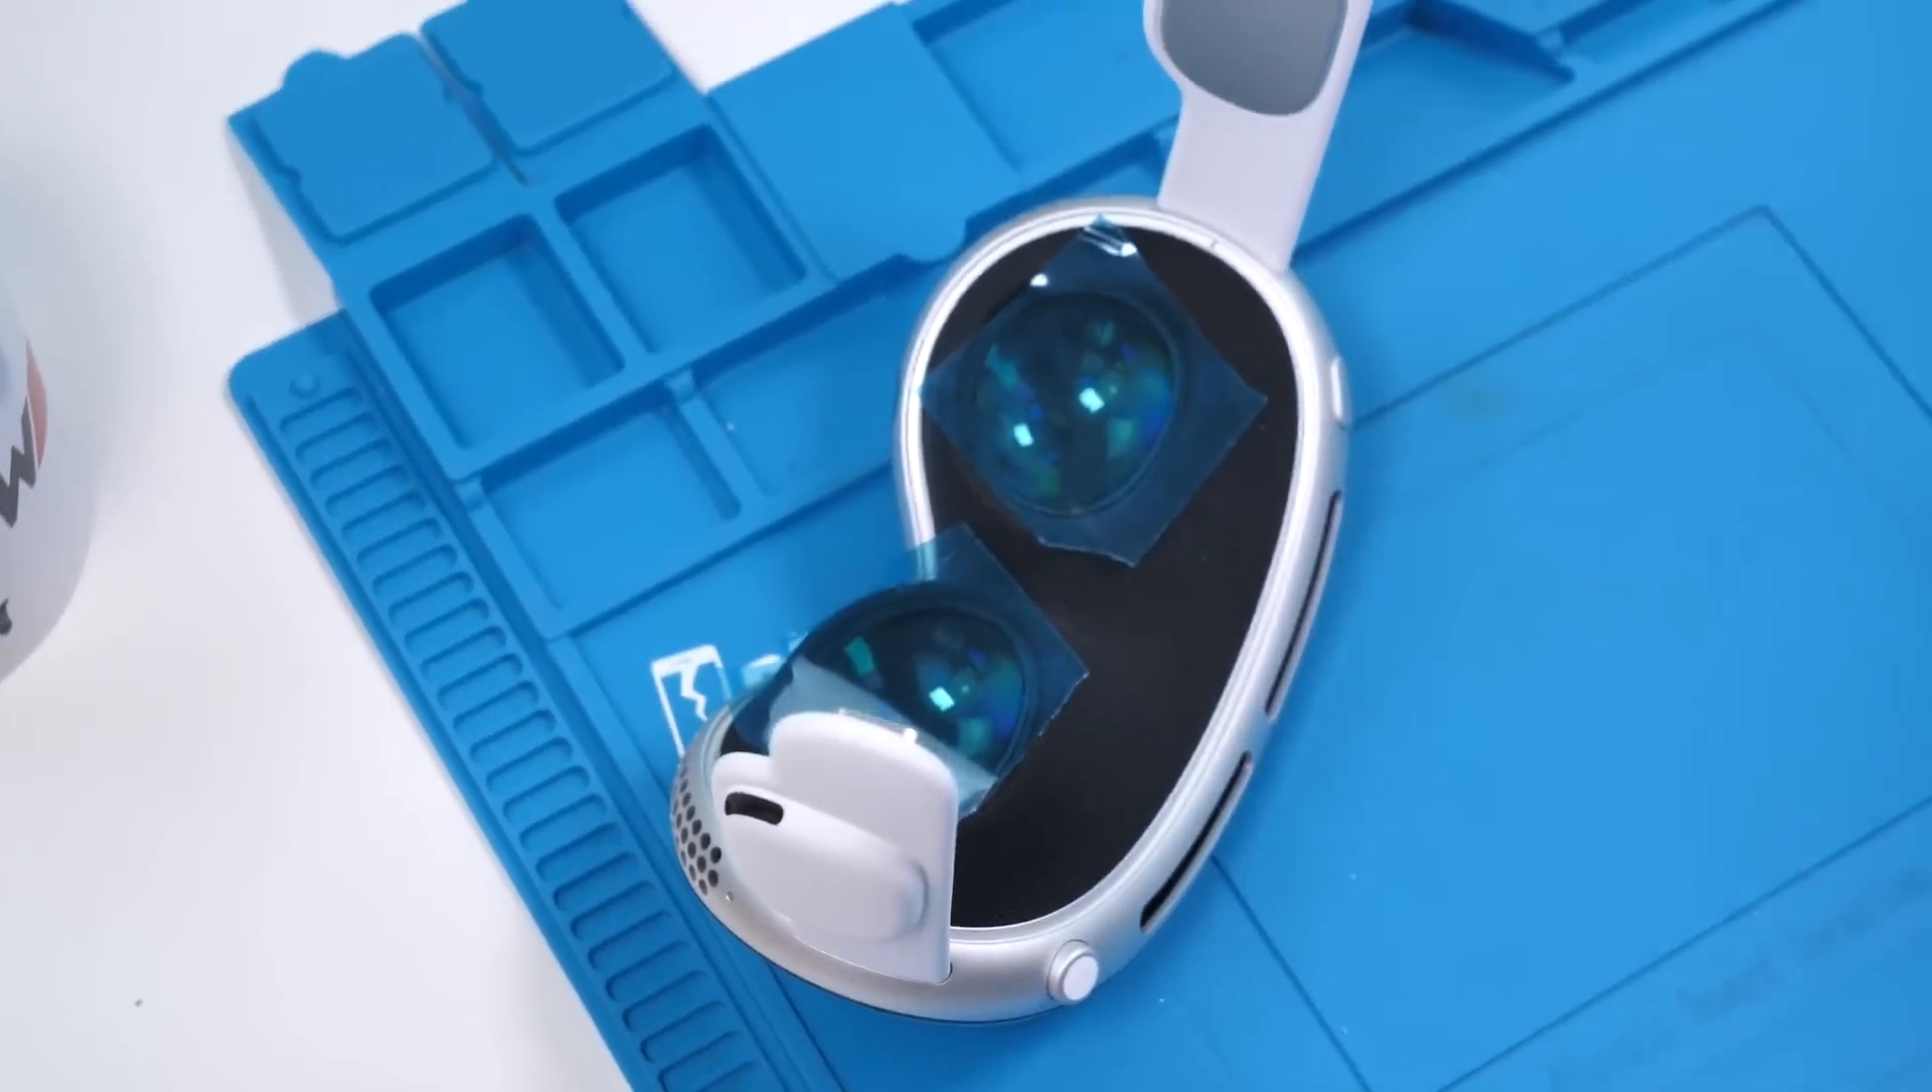Now we have the OLED displays protected.